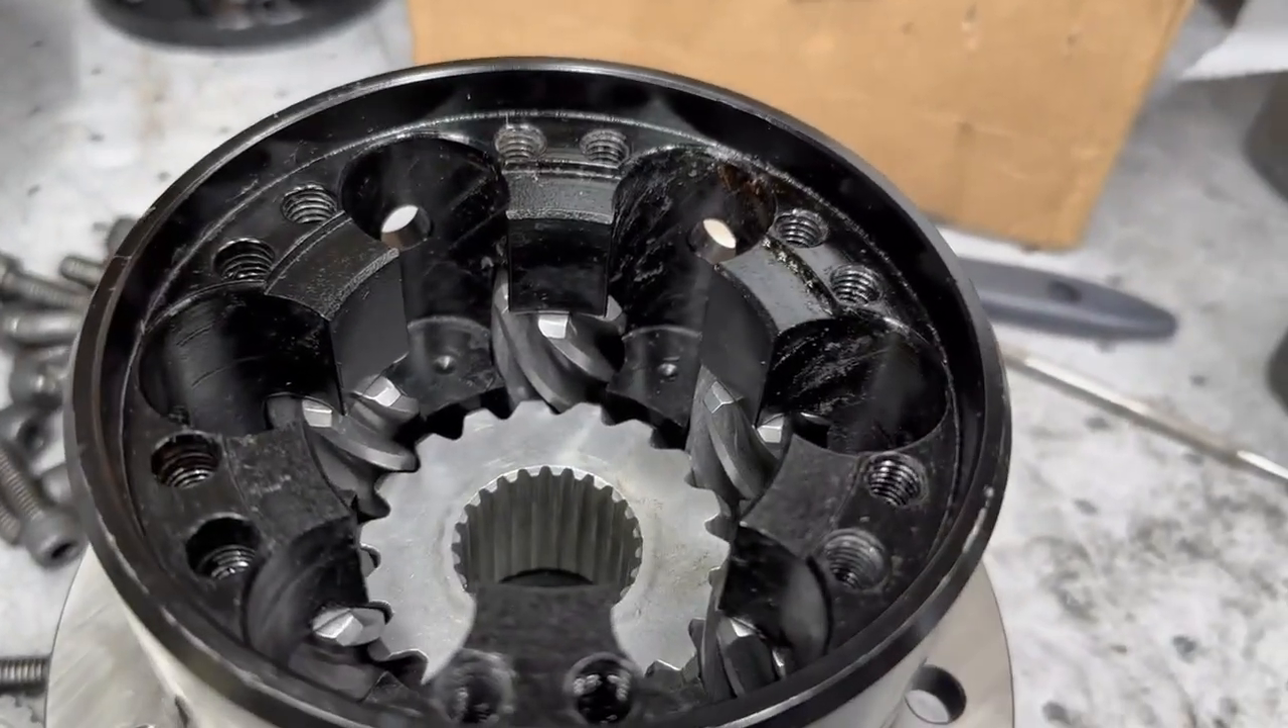I've put the bottom set of gears in.